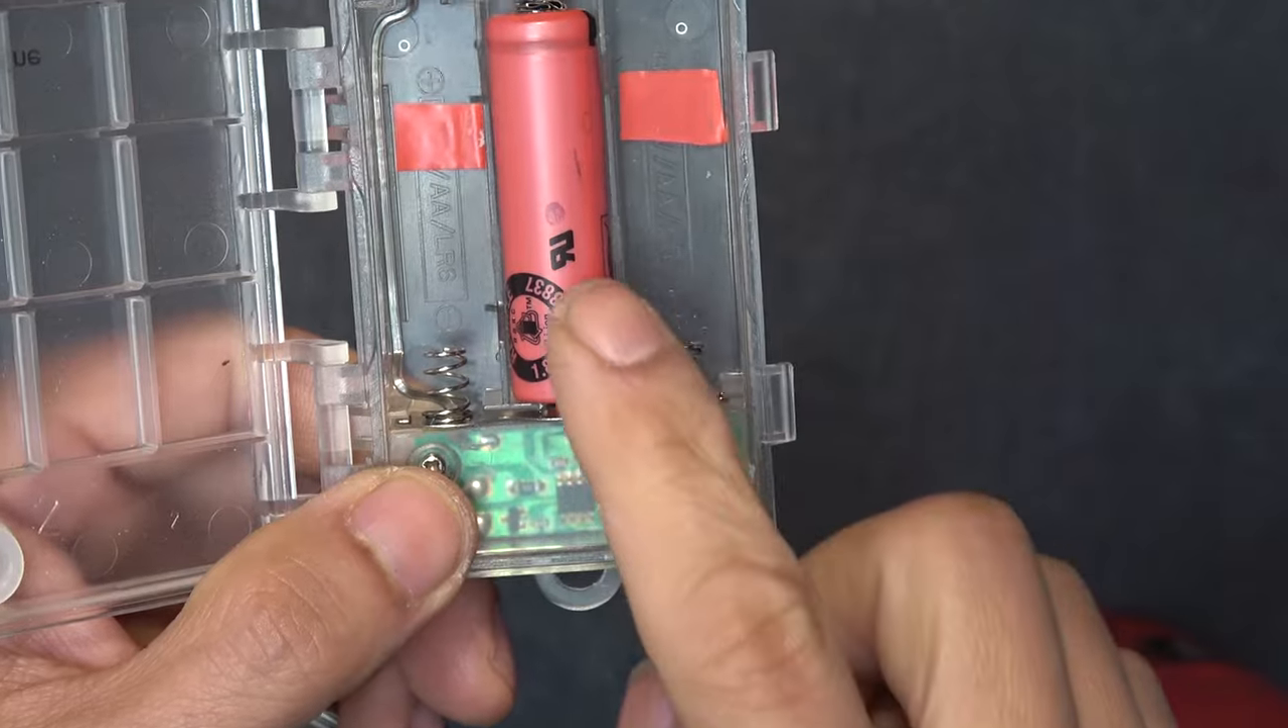That's why I put red tapes on the top part of the case to make sure that it's the positive terminal it's on the top.